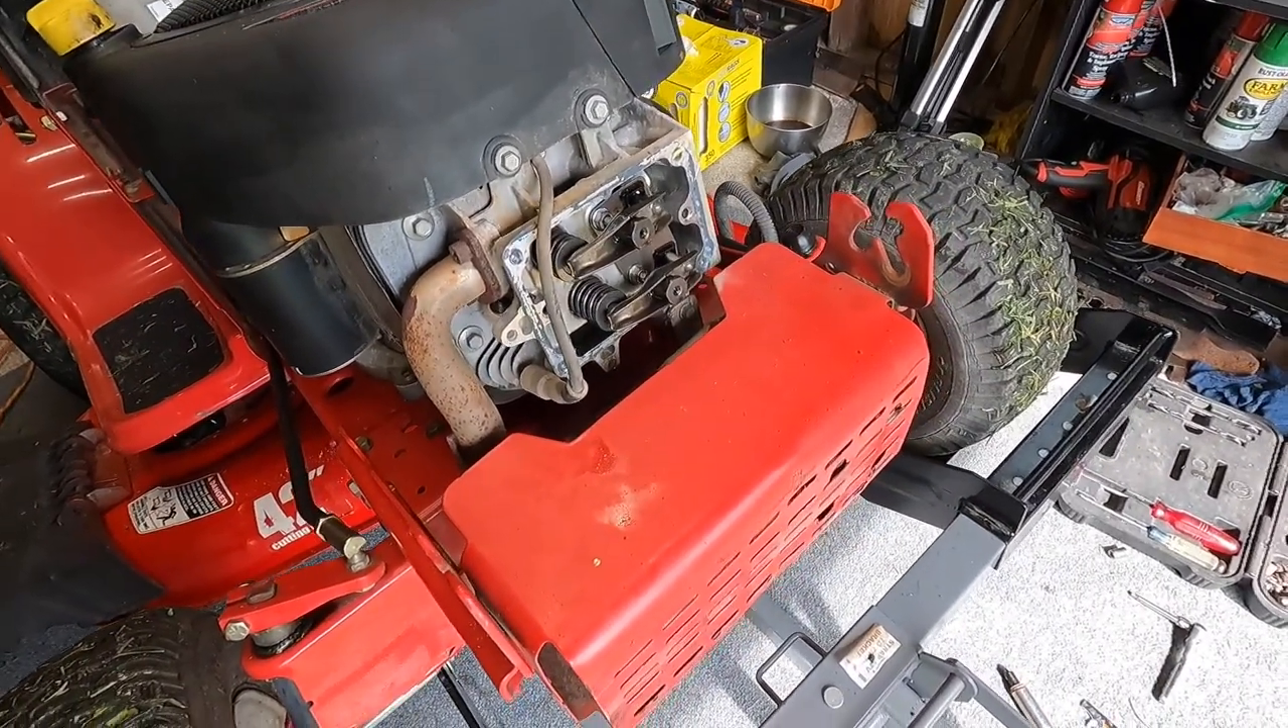I took the hood off and I have already taken the valve cover off from here but I'll go ahead and start from here.